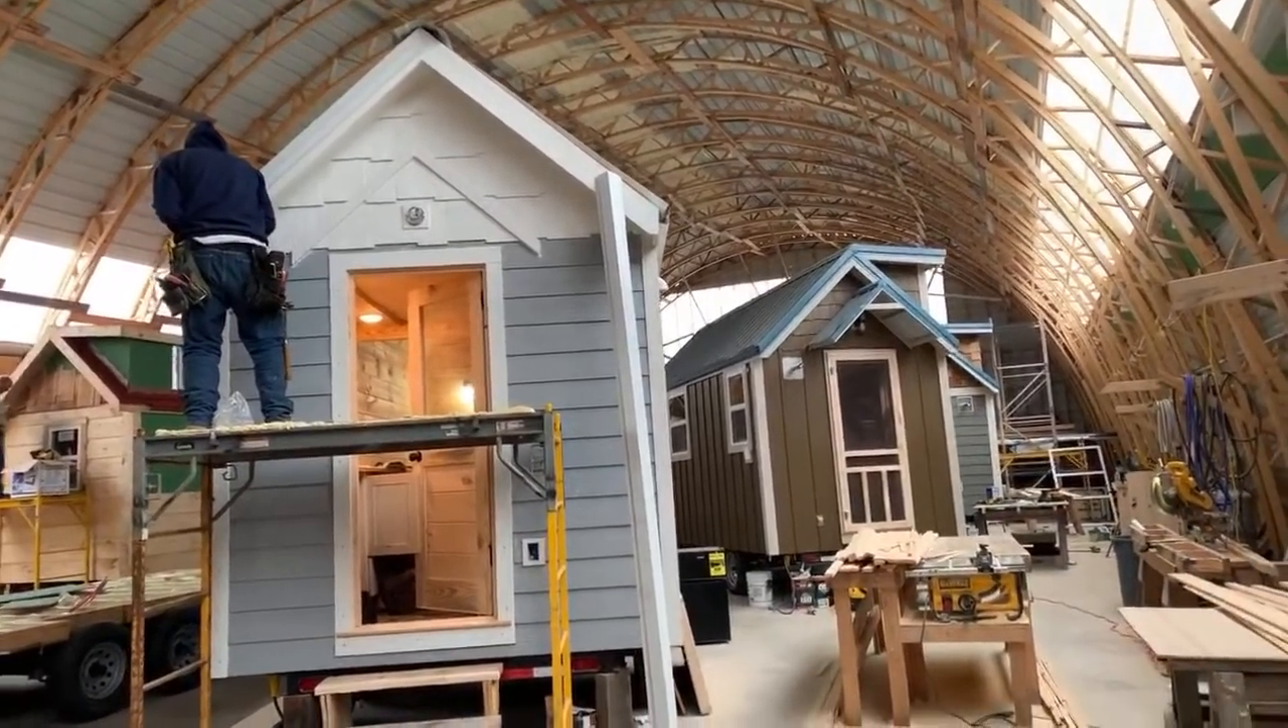It wasn't in a hurry, but we went in and we finished the siding. So Brad up here today has put all the siding up, the door up, the stoop up, the shake shingles on it.